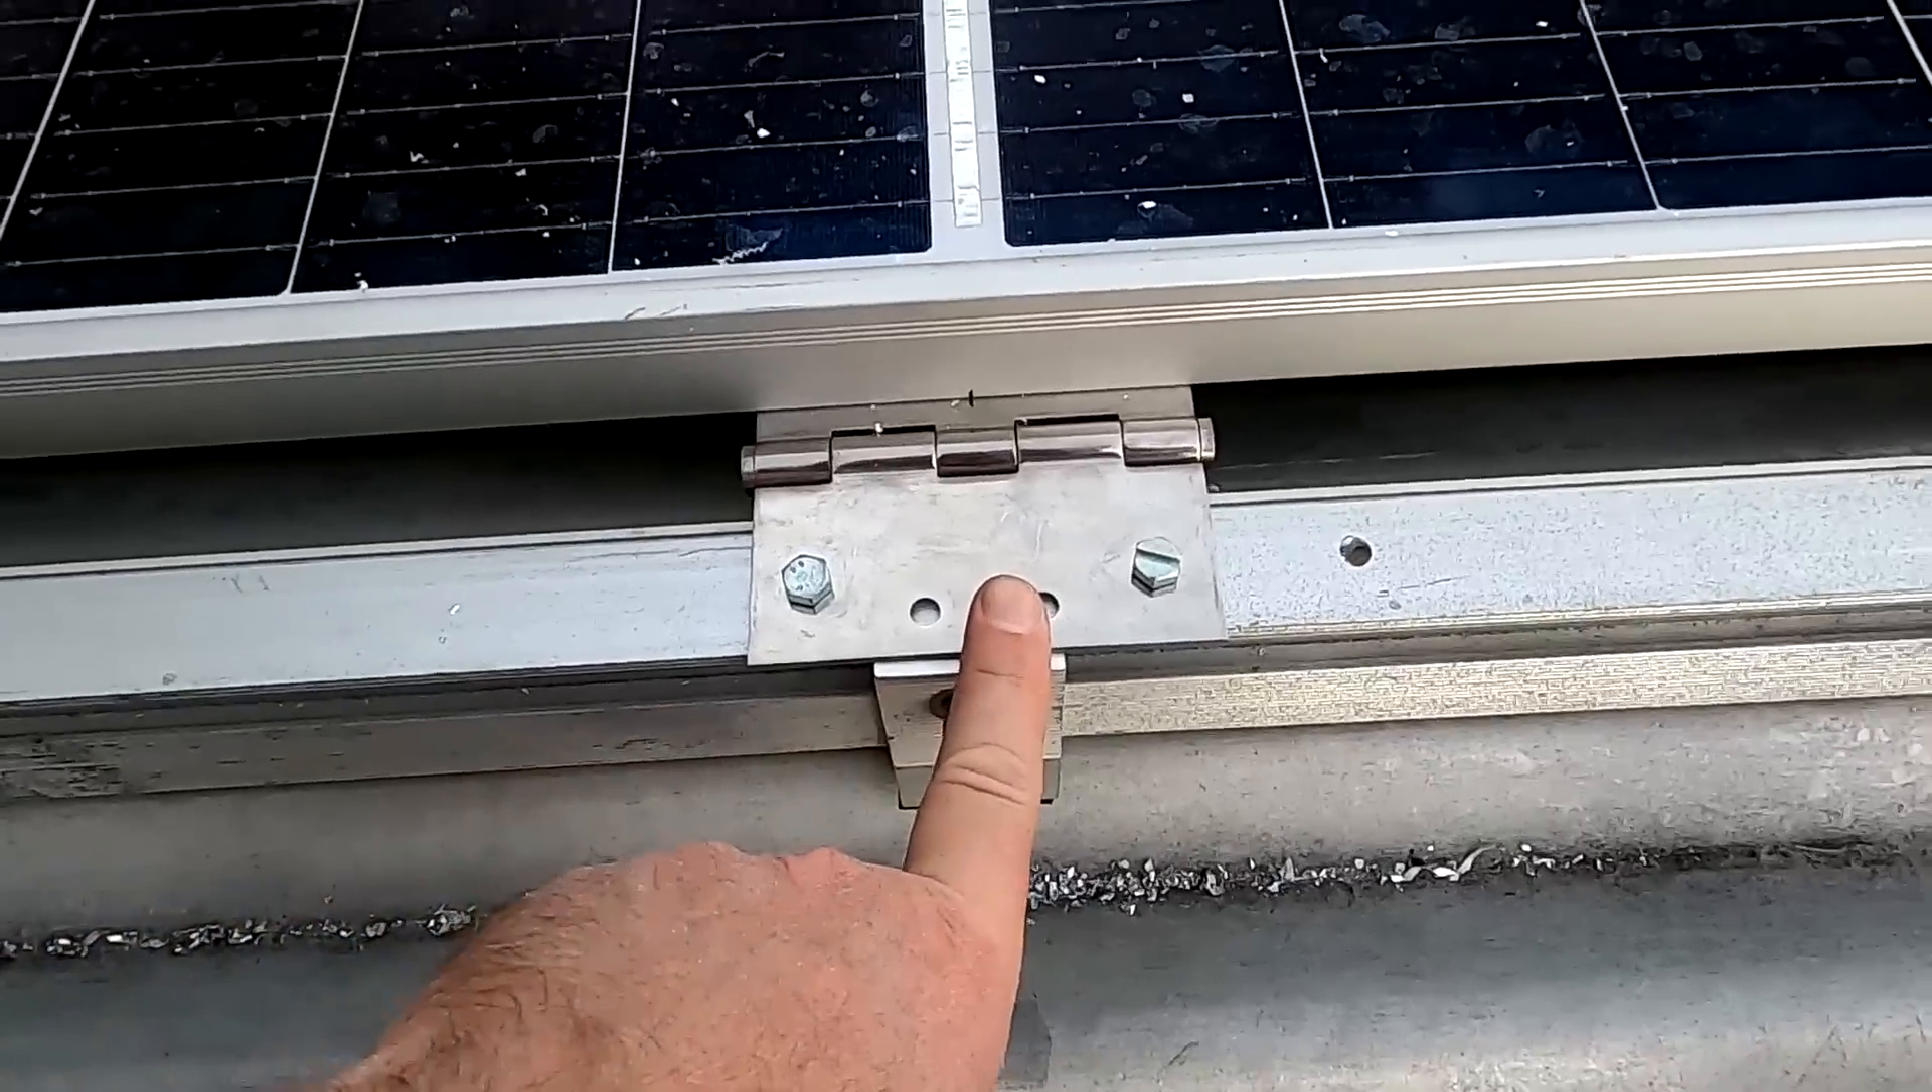So, I have temporarily screwed down the hinge in the middle here and now we have to align the panel.